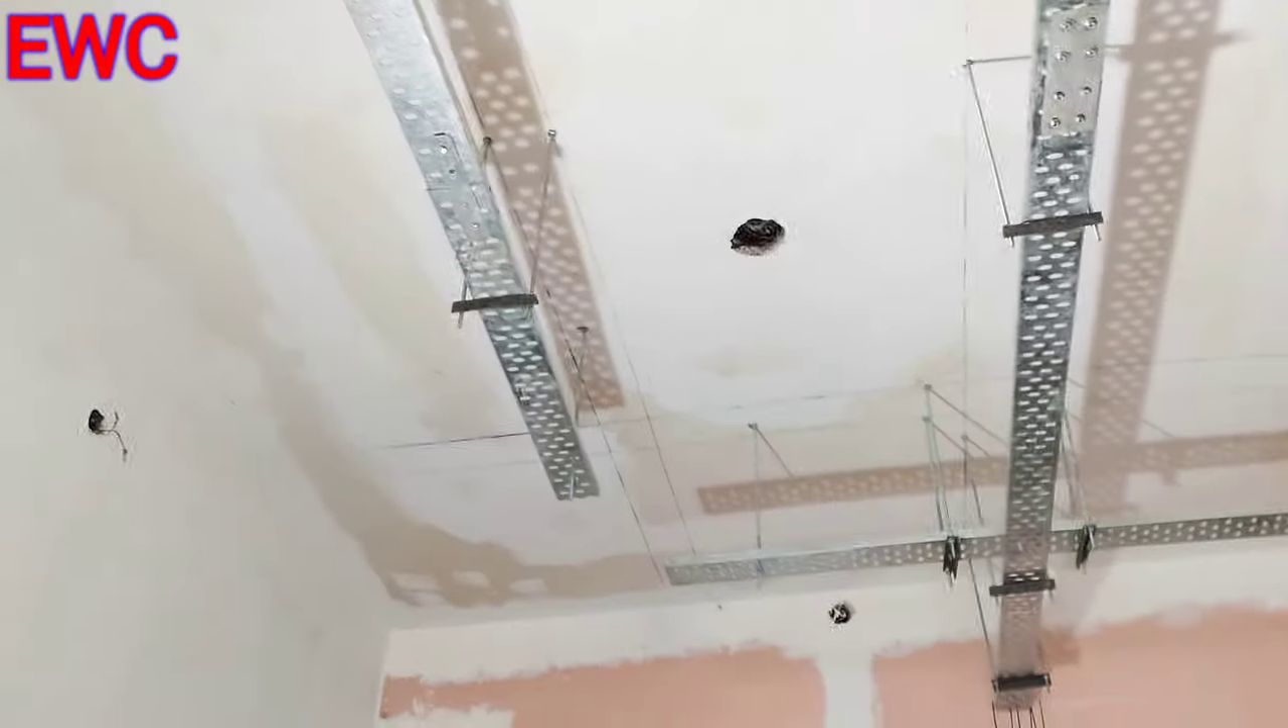यहां पर cable tray लग गया।